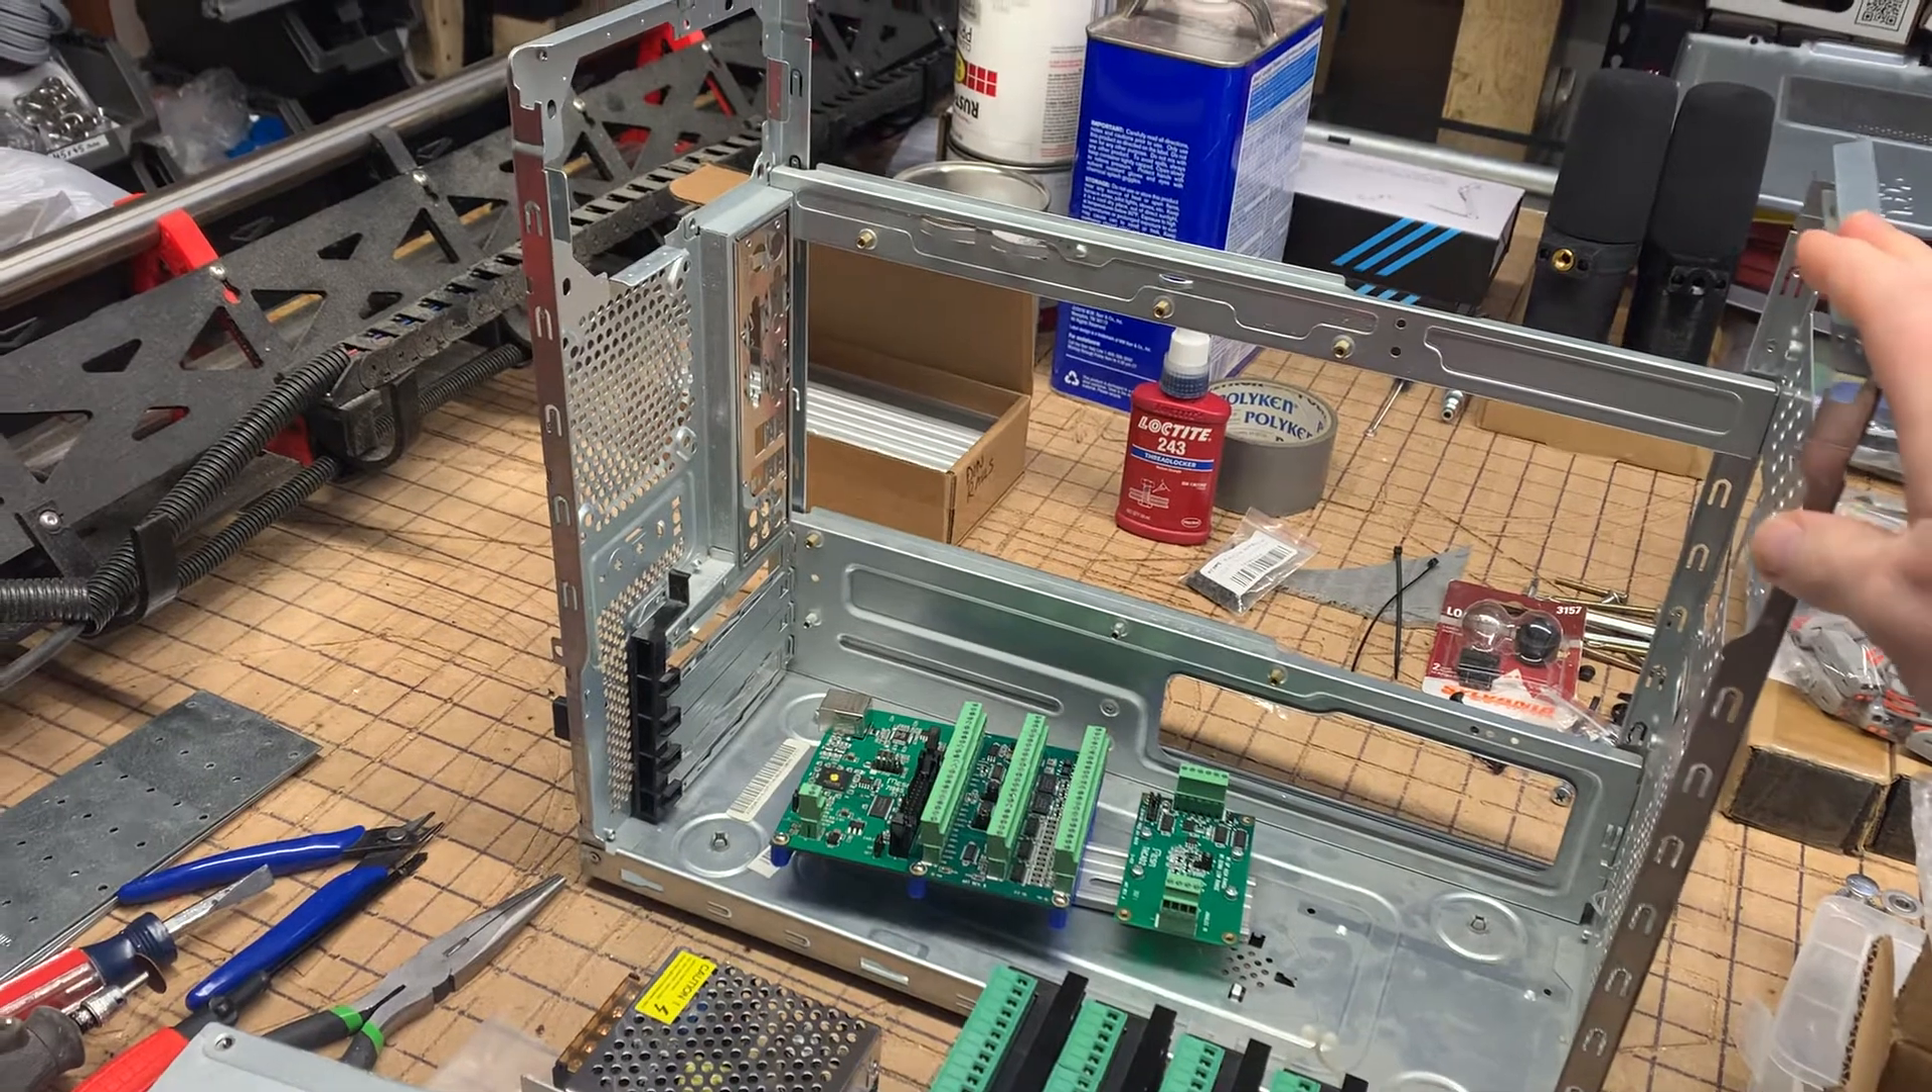So we took an old computer desktop tower case and managed to remove all the drive bays and other stuff that was in it and we temporarily have the top and sides removed off of it.